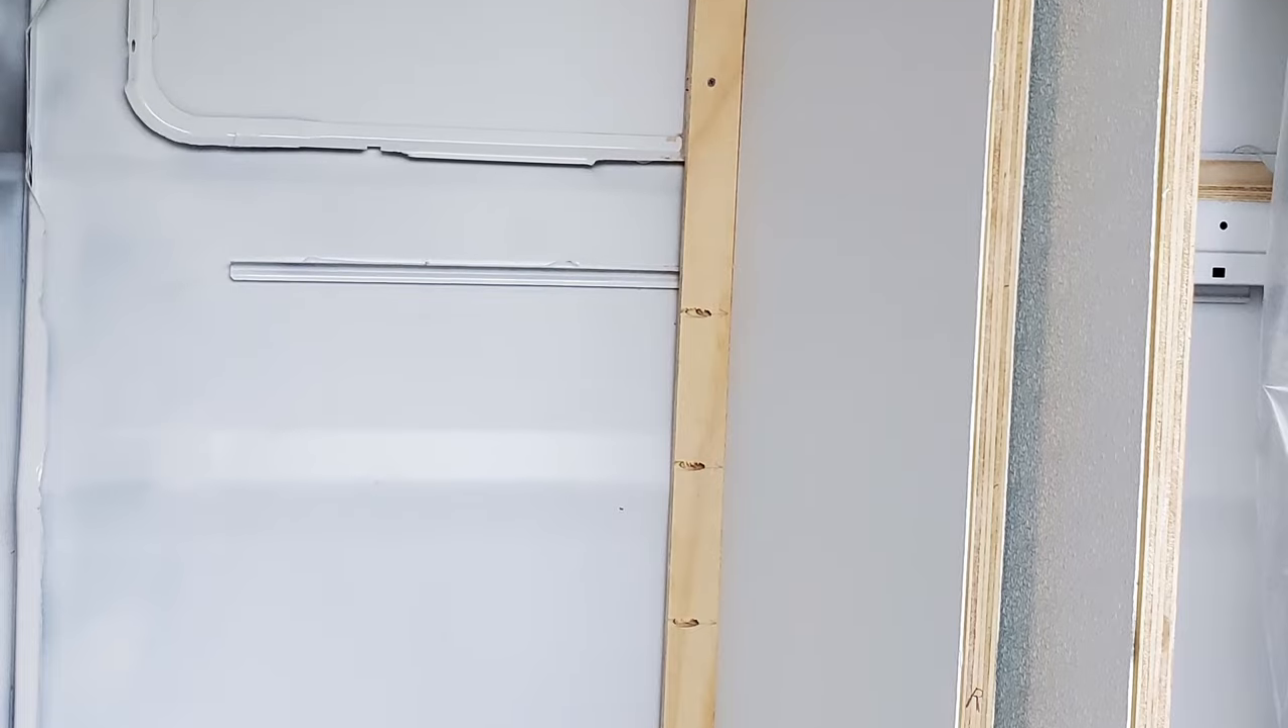A final furring strip is attached from the top to the bottom.